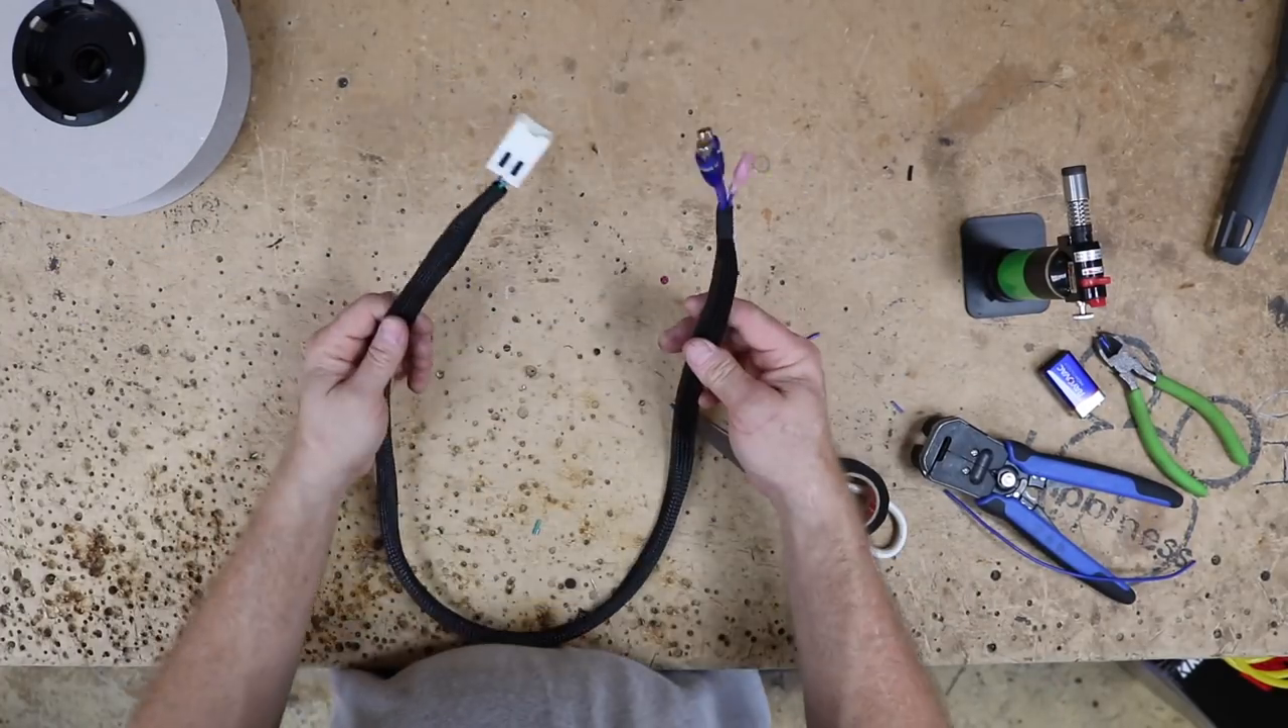So we have our harness all made up.